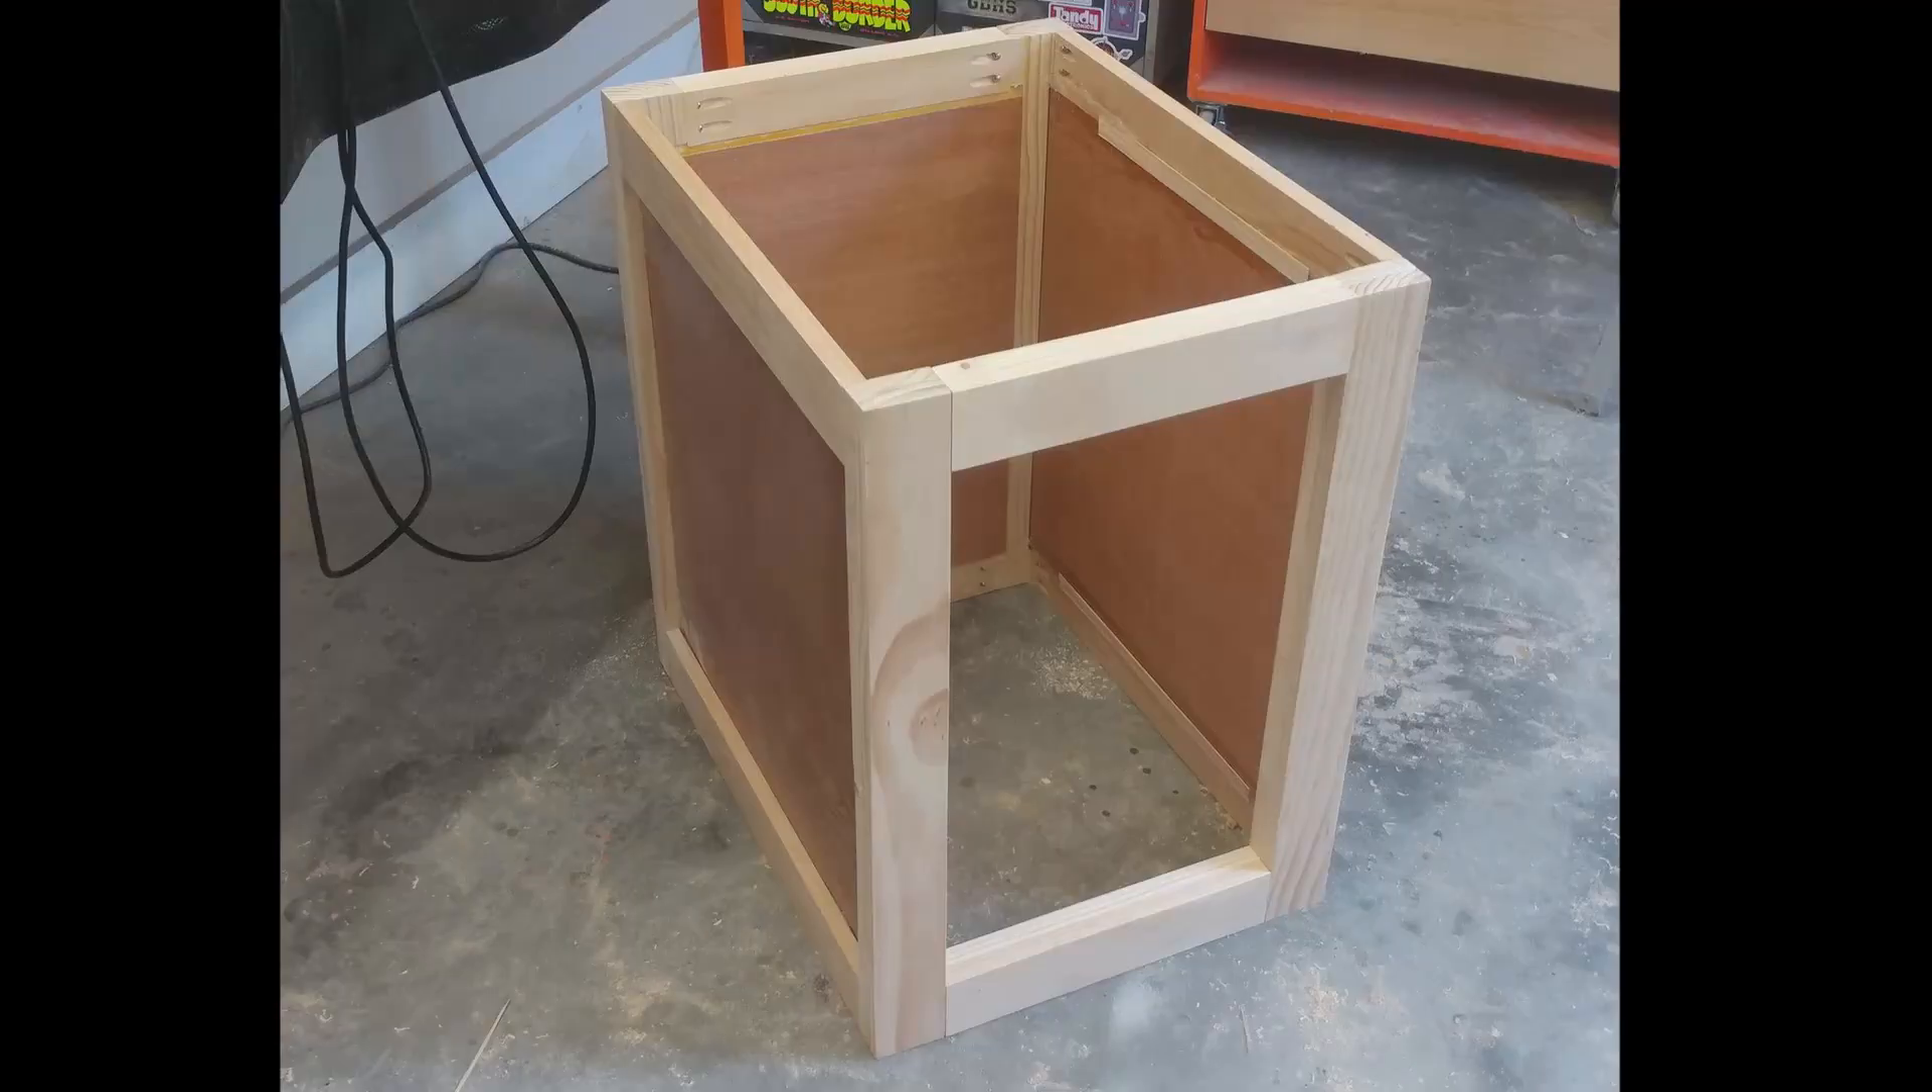This is where we are in the construction. The sides and back are in place, and all the structural pieces are screwed and glued together.